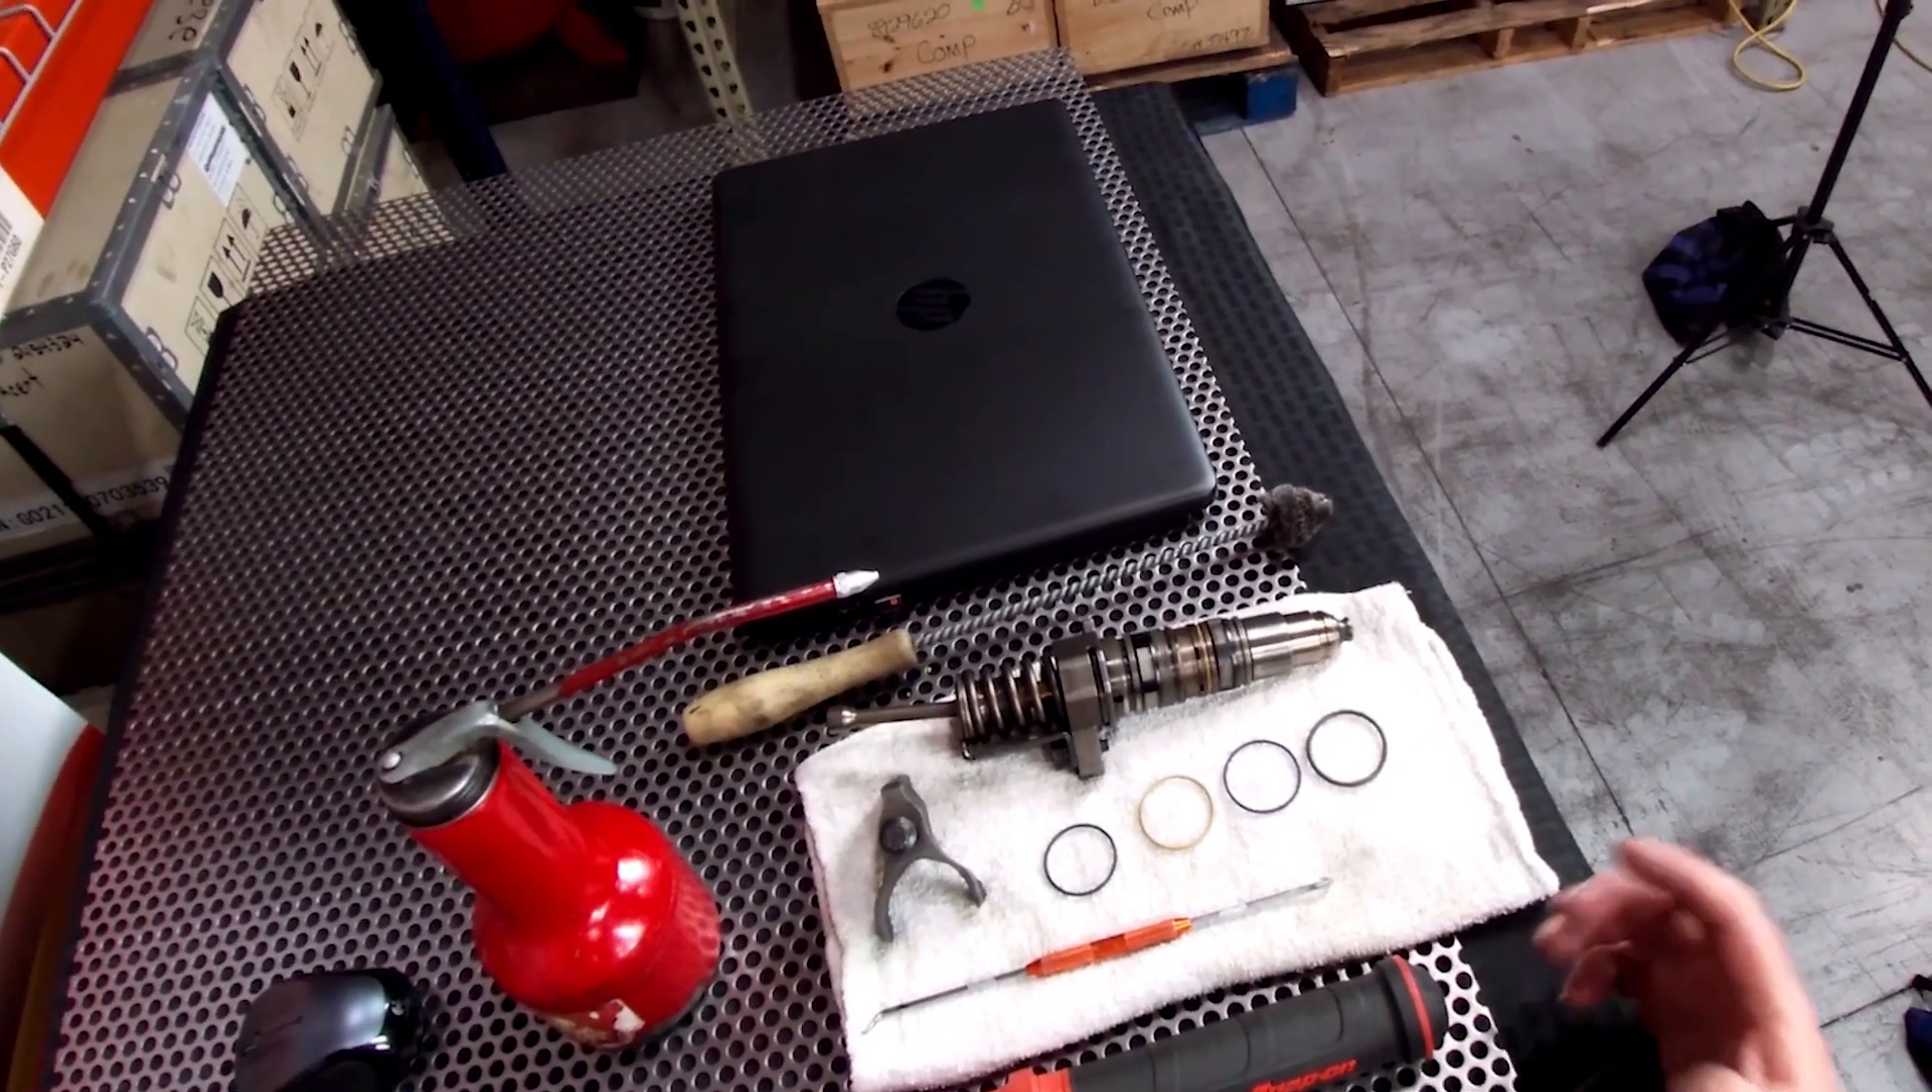We have the injector out of the cylinder head.